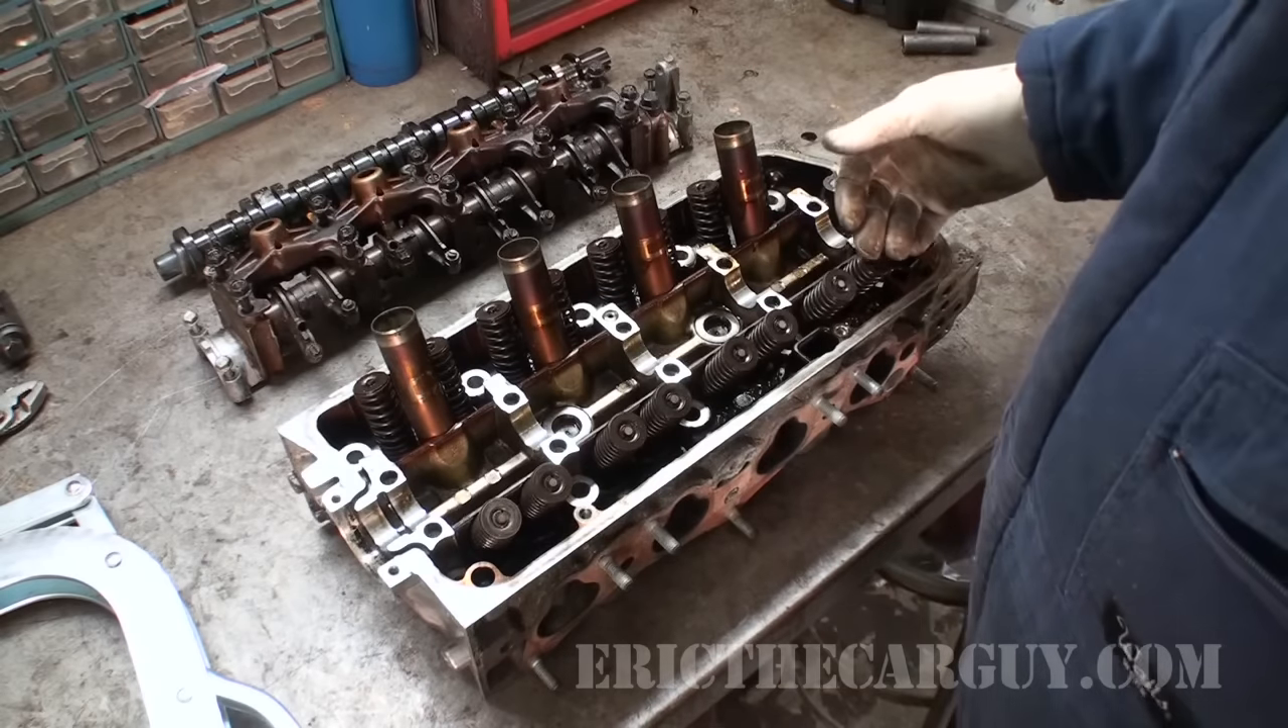Okay as you can see I have removed the camshaft and camshaft retainer from this old Honda cylinder head so we can gain access to the valves themselves.